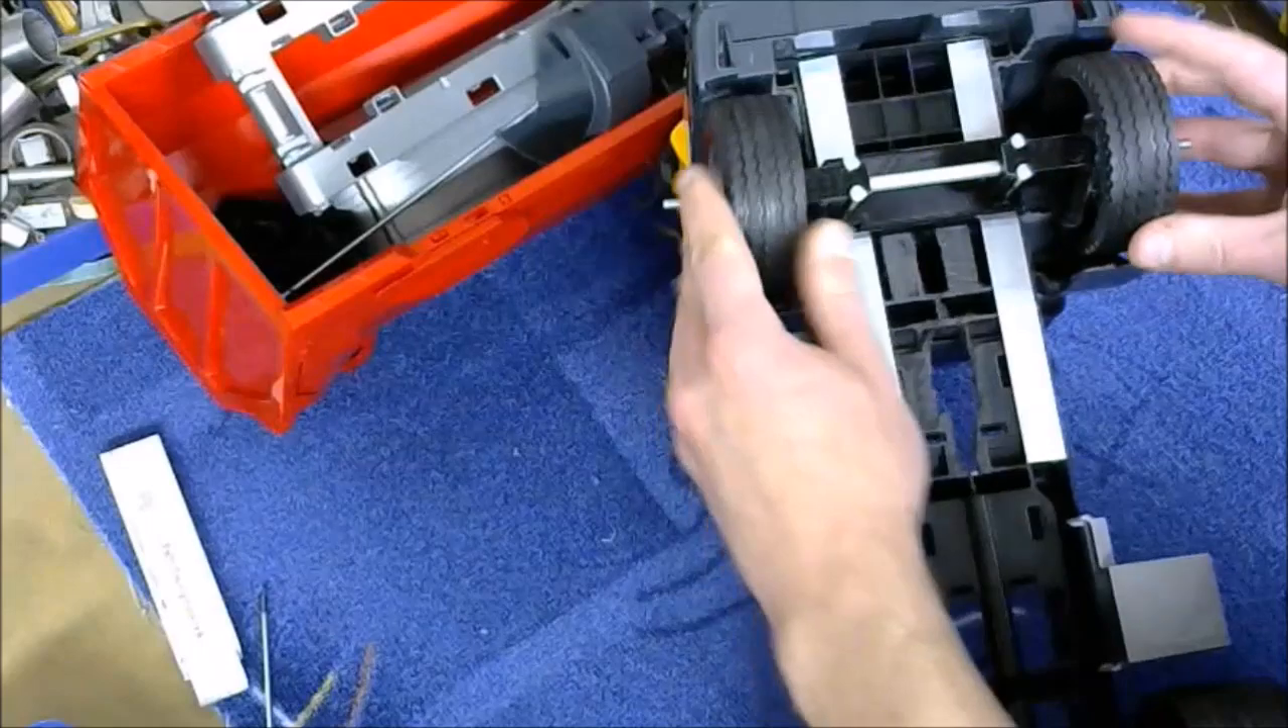So und schon sitzt die erste achse.